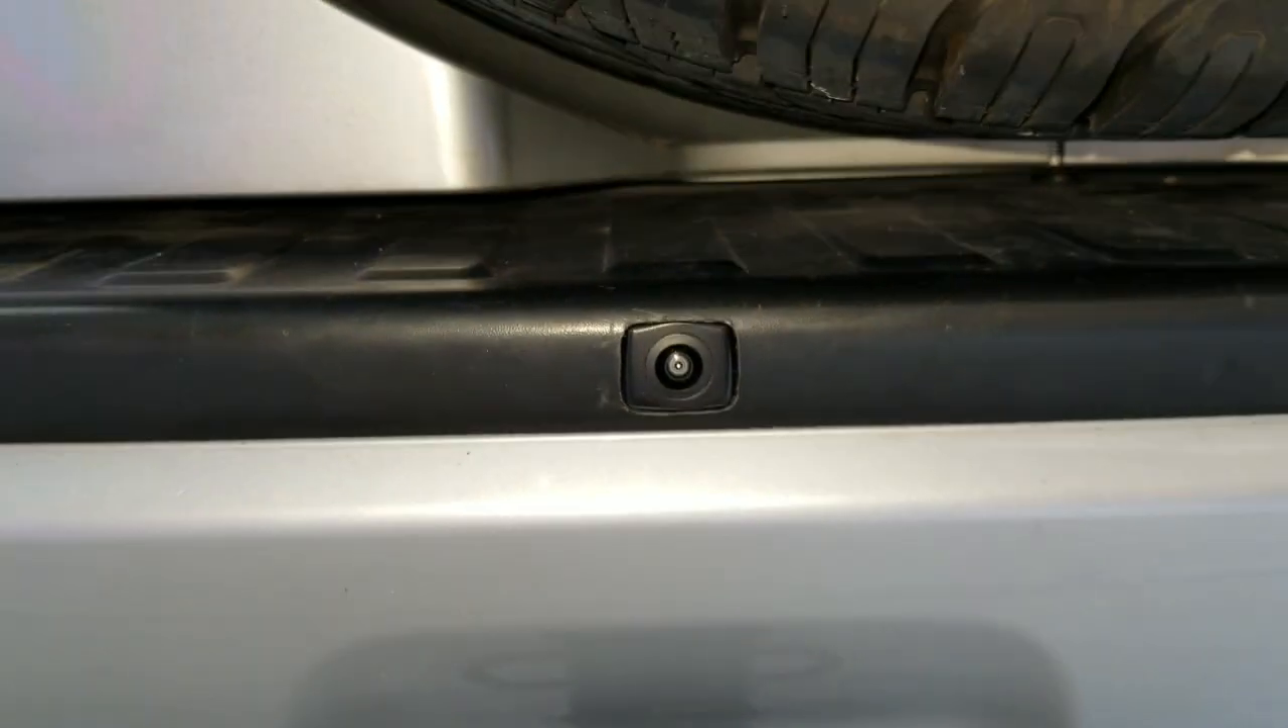Okay, so I have the camera installed. Looks pretty good. Get nice and close.